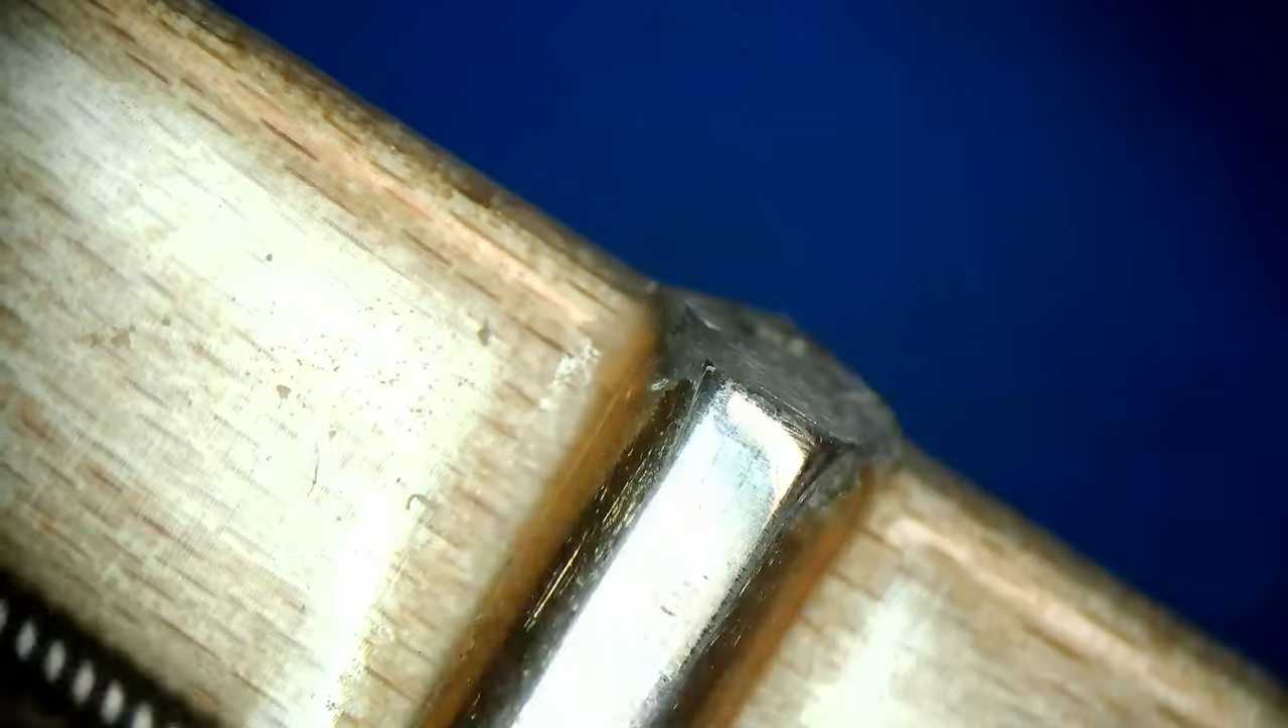You can see that um the fret is protruding a little bit.